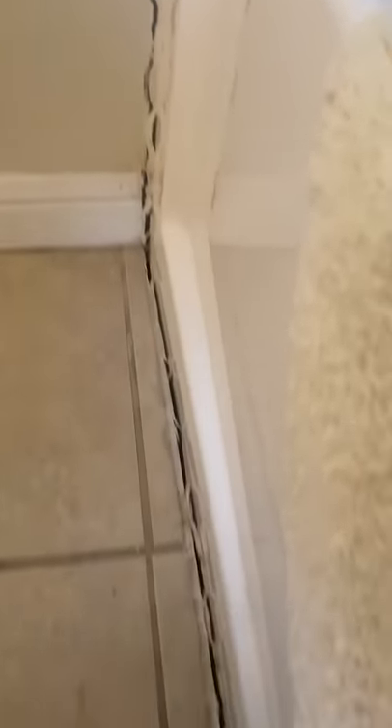The bathtub is pulling away from the wall. From the floor.